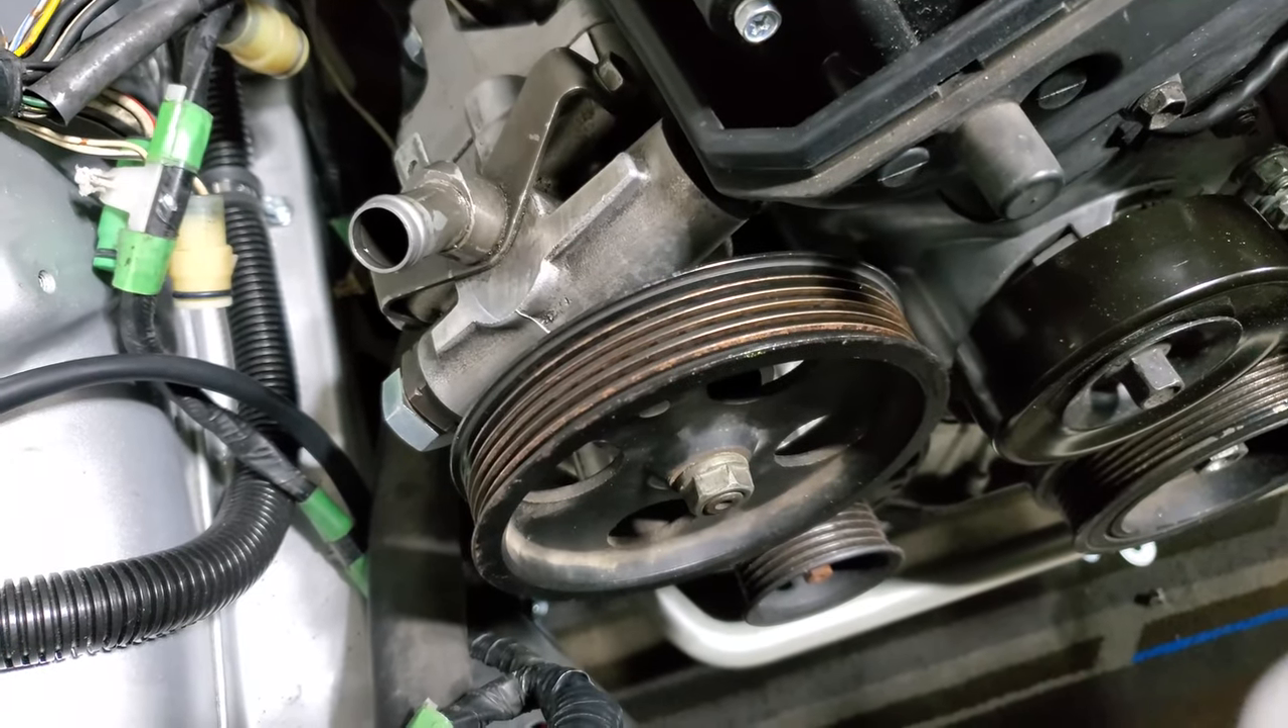Now I've actually gone ahead and put in this power steering pump.